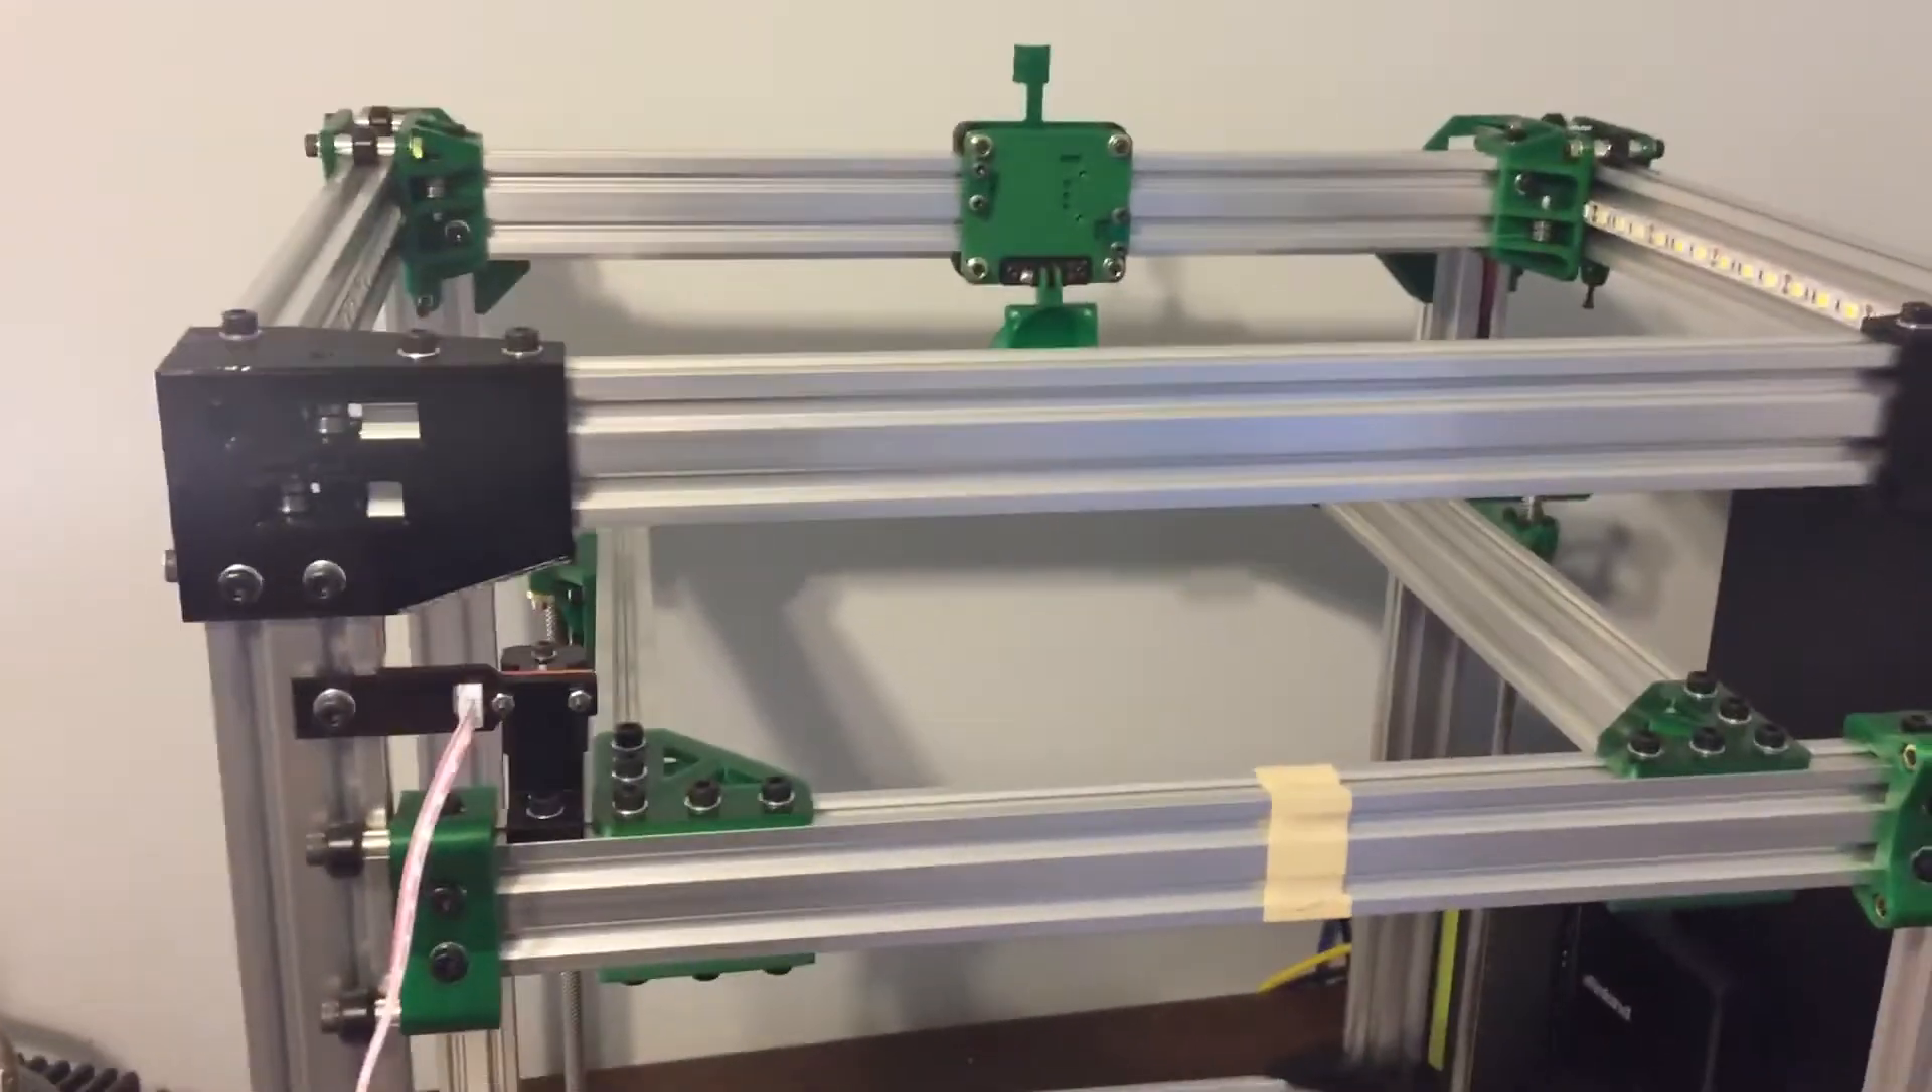I'm also using the three-wheeled H-bar guides, although I don't have the belts or motors or anything on yet.